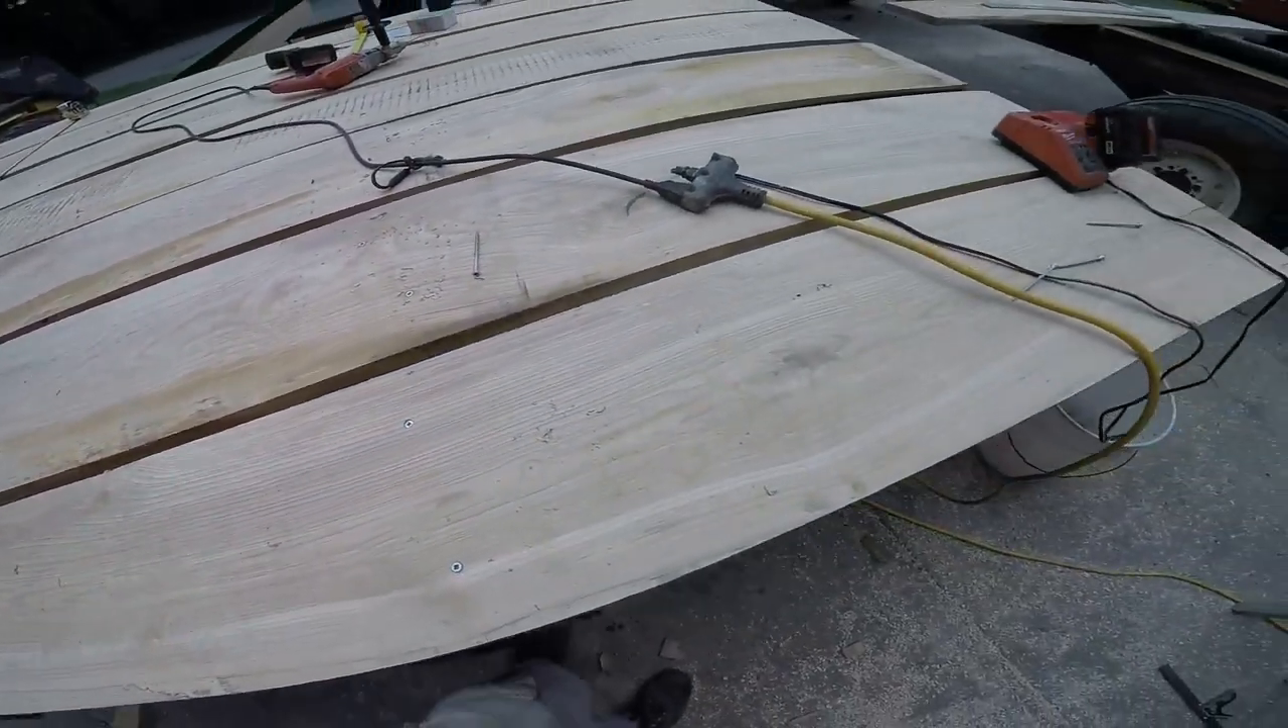Yeah, you see our gap's a little crazy there.